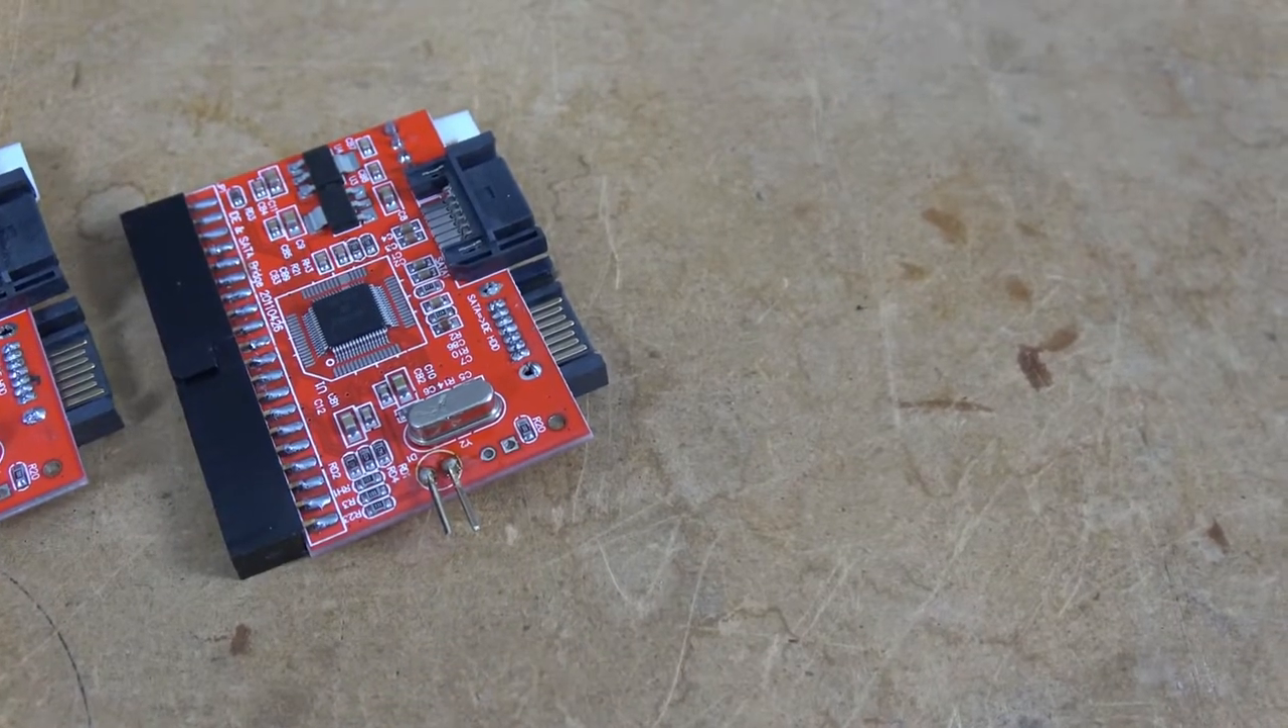And on my modified board I've added a couple of pin headers.